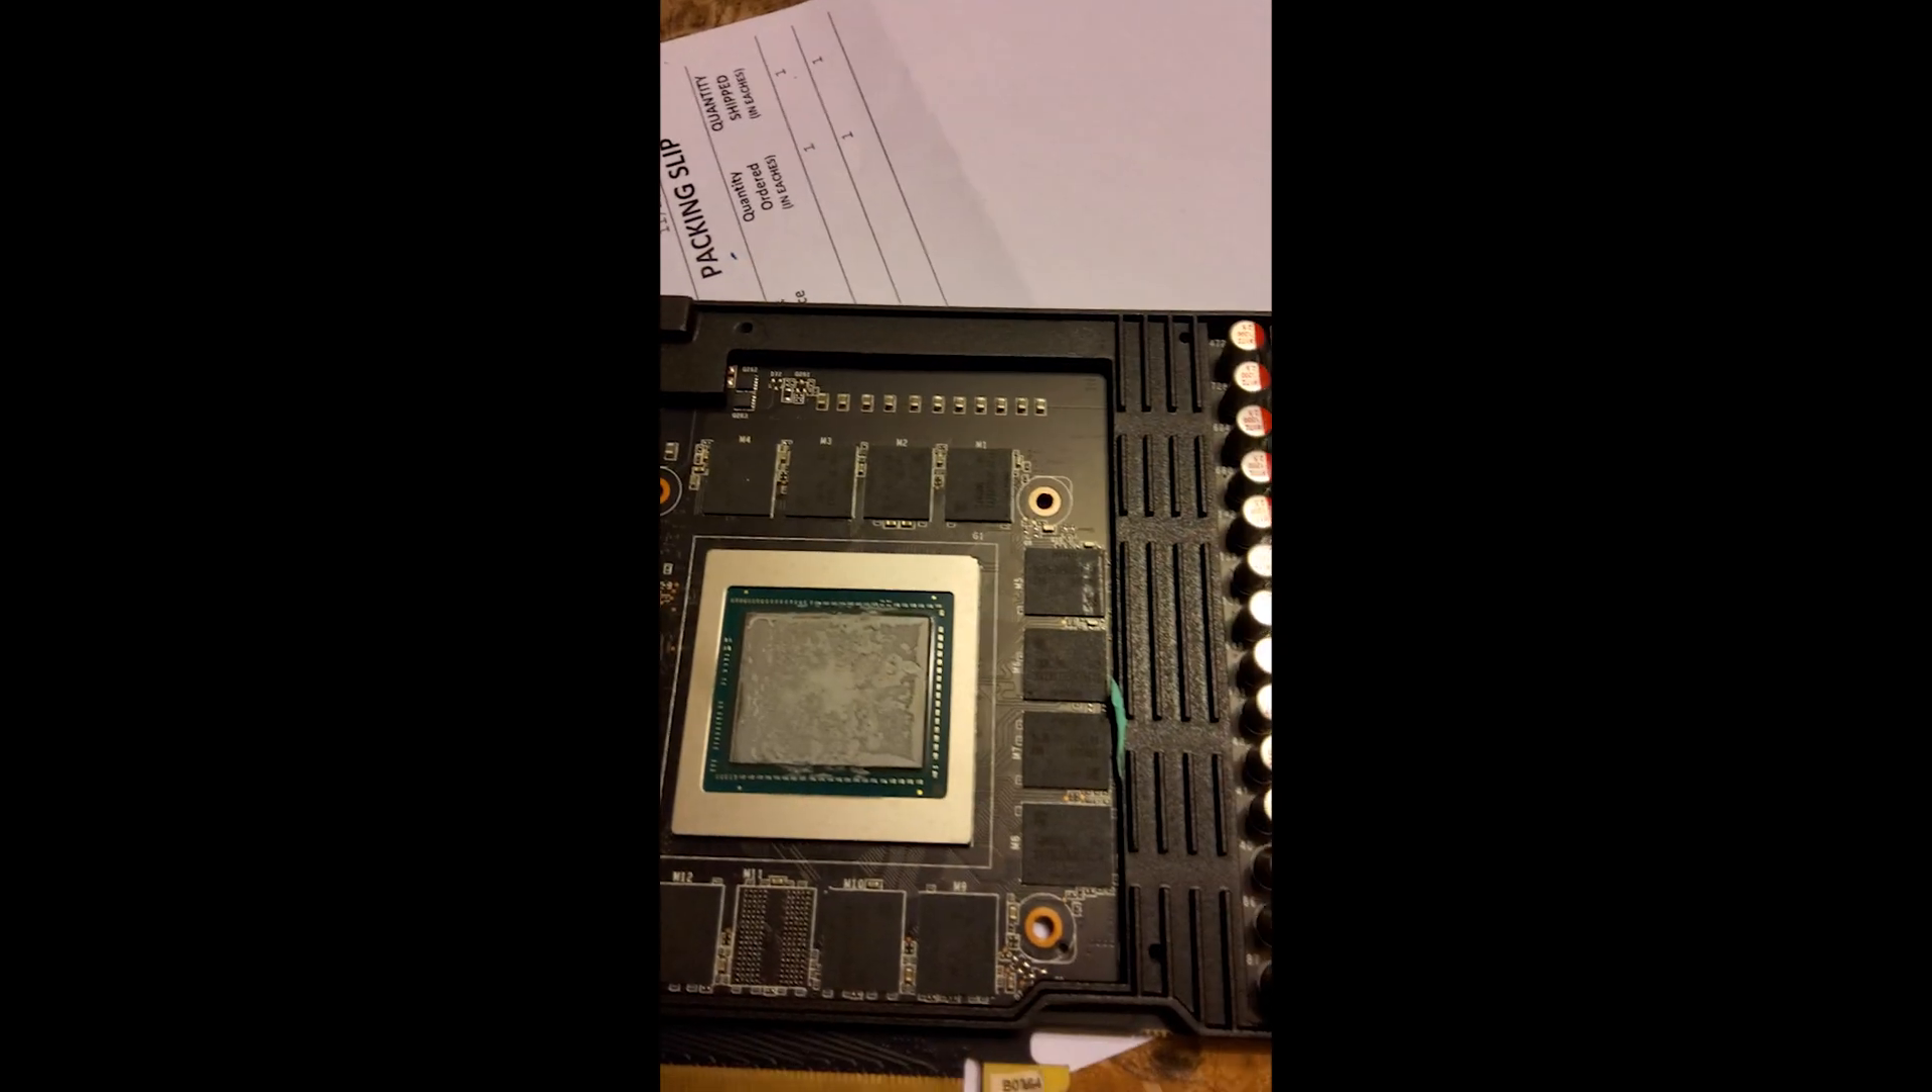So we got the fan off there and as you can see we've got our gpu exposed.